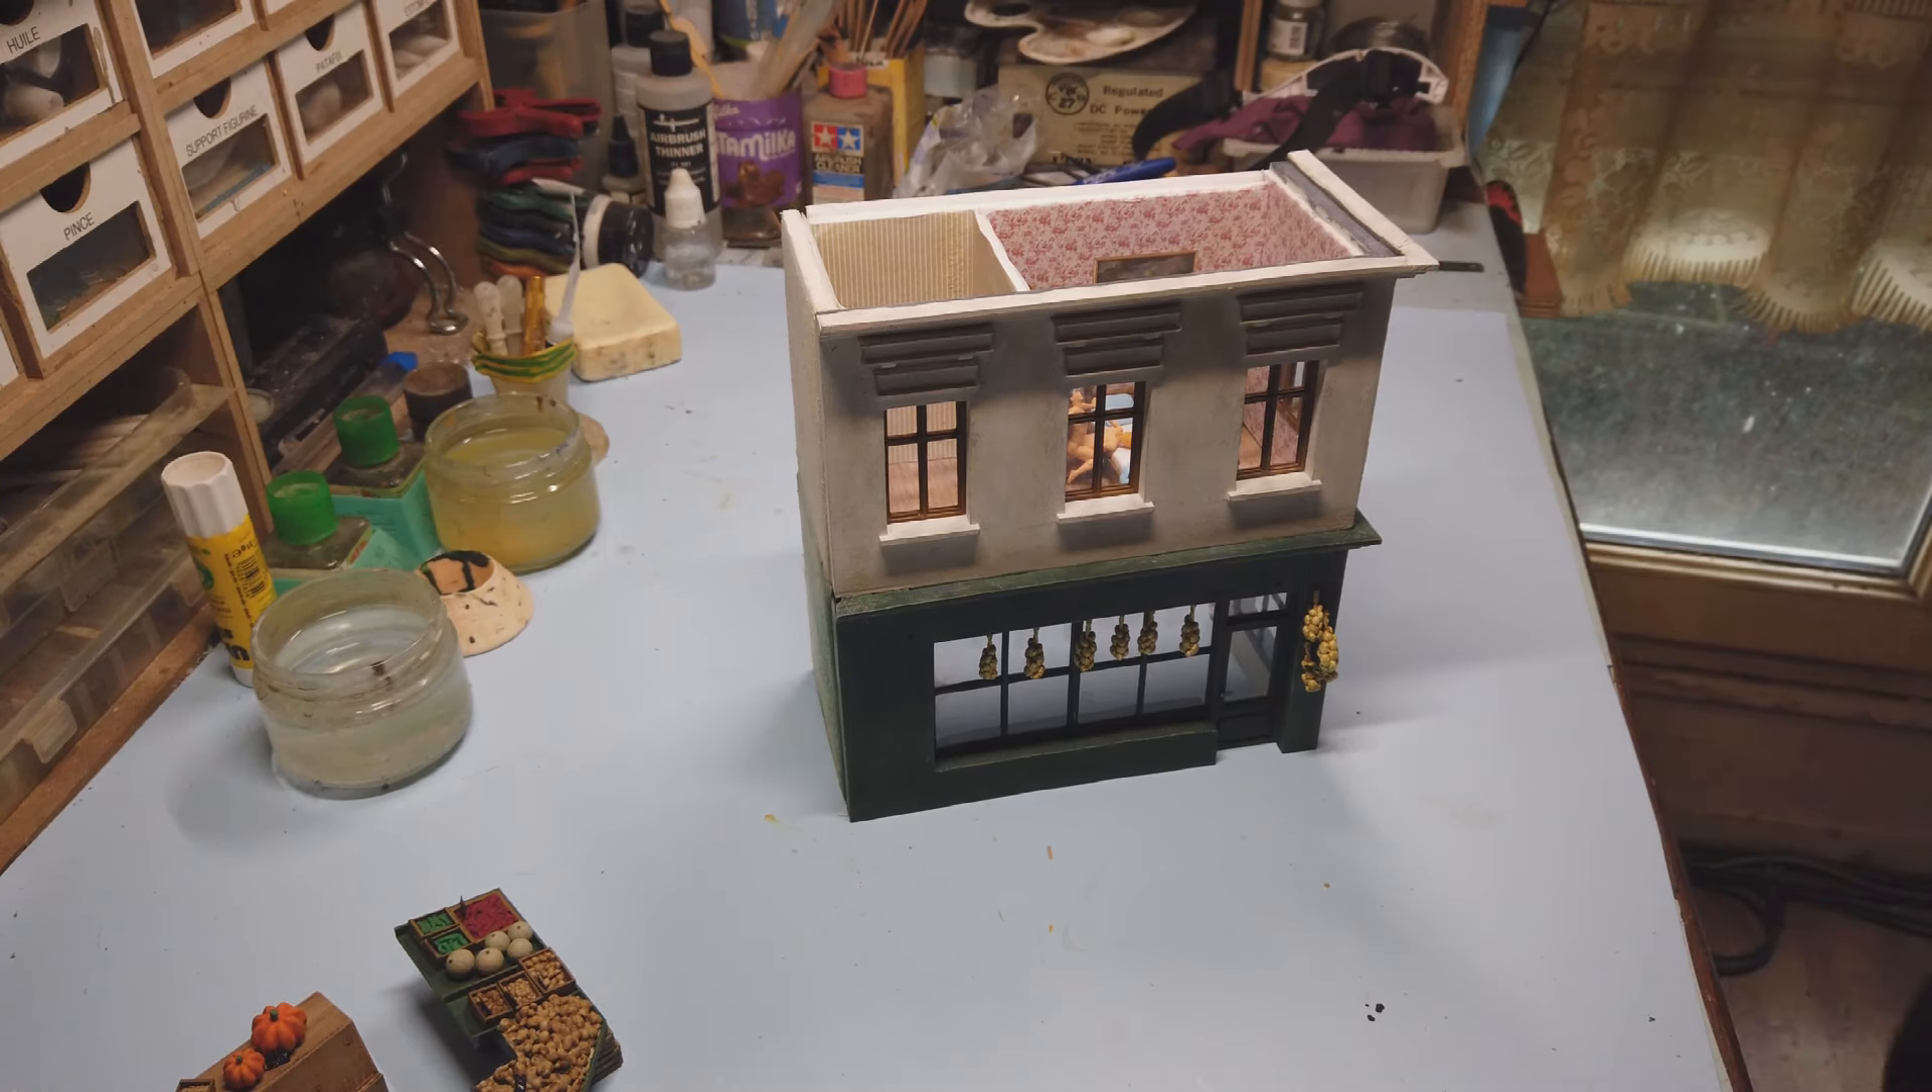J'ai encore les petits garde-corps à poser devant les fenêtres et puis la toiture.